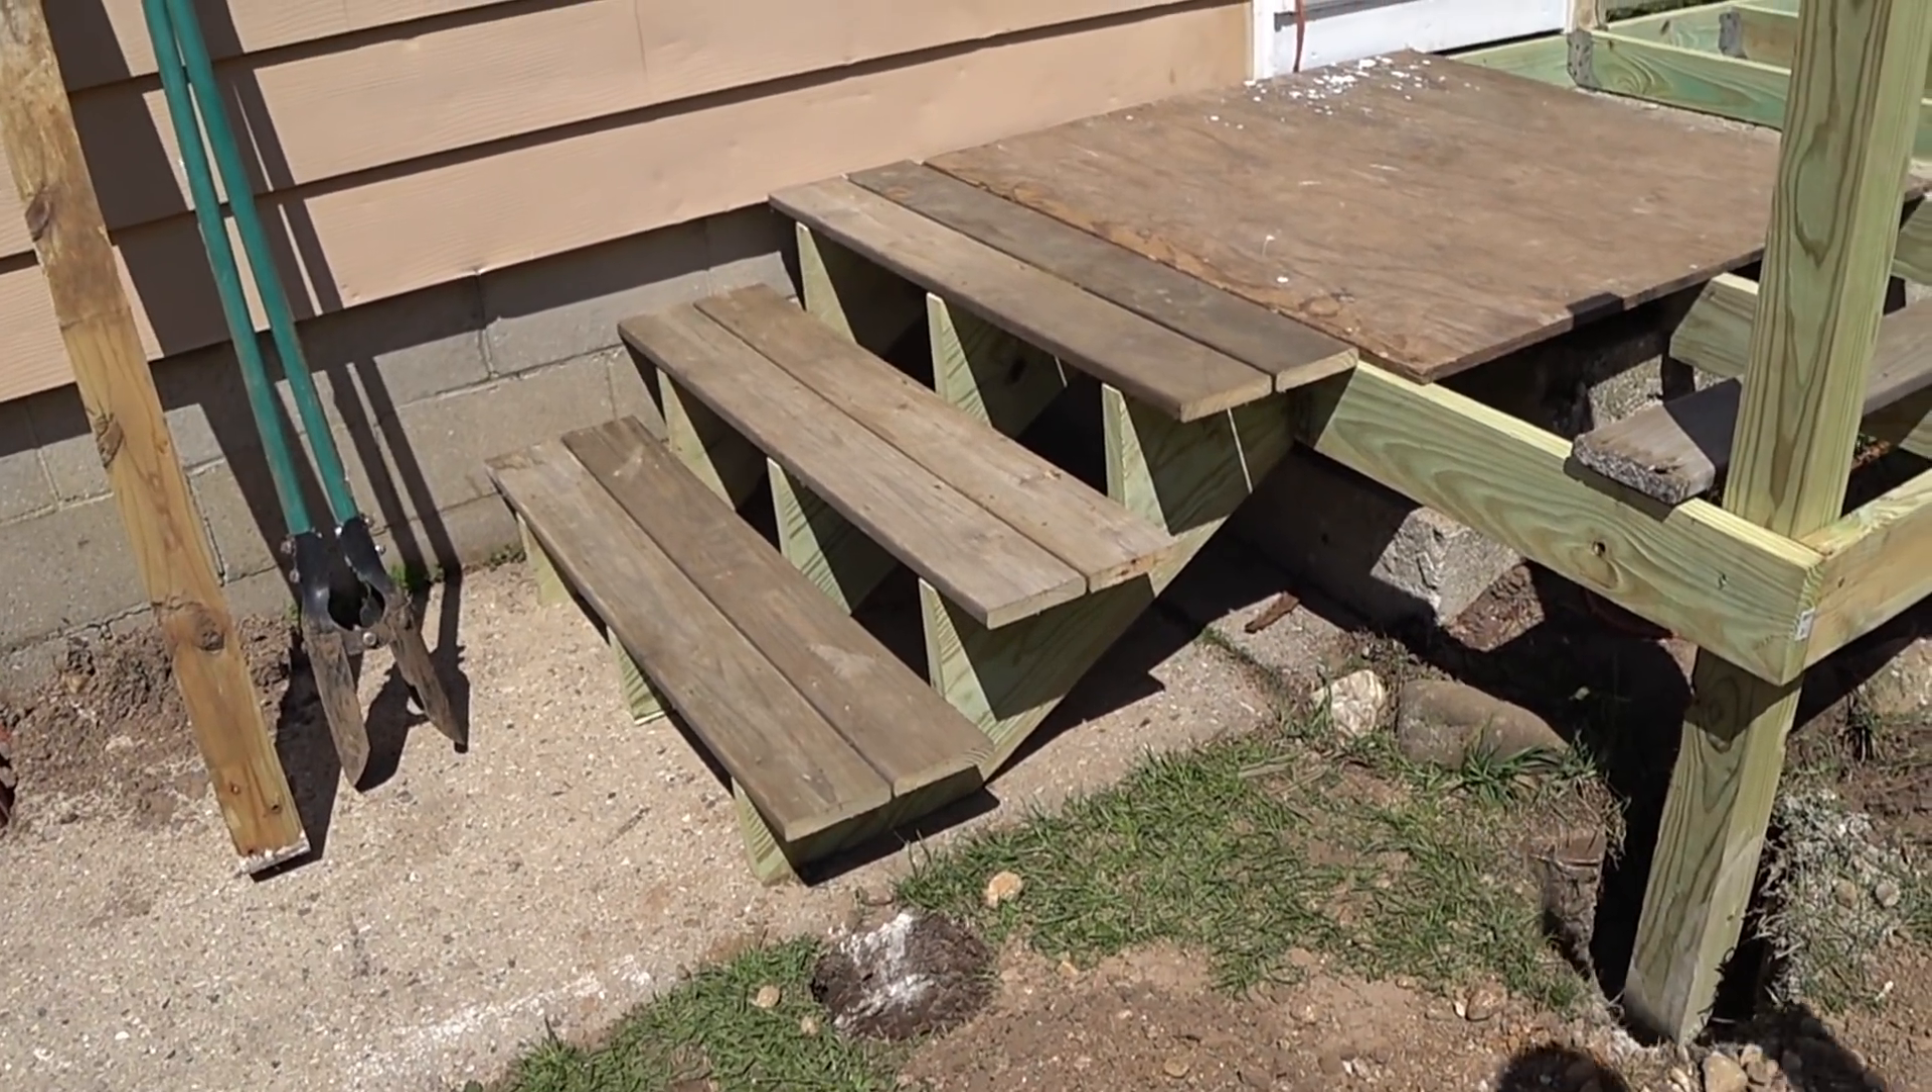But I came out and I got those steps built and got those all cut and laid into place and everything and they're all good to go.